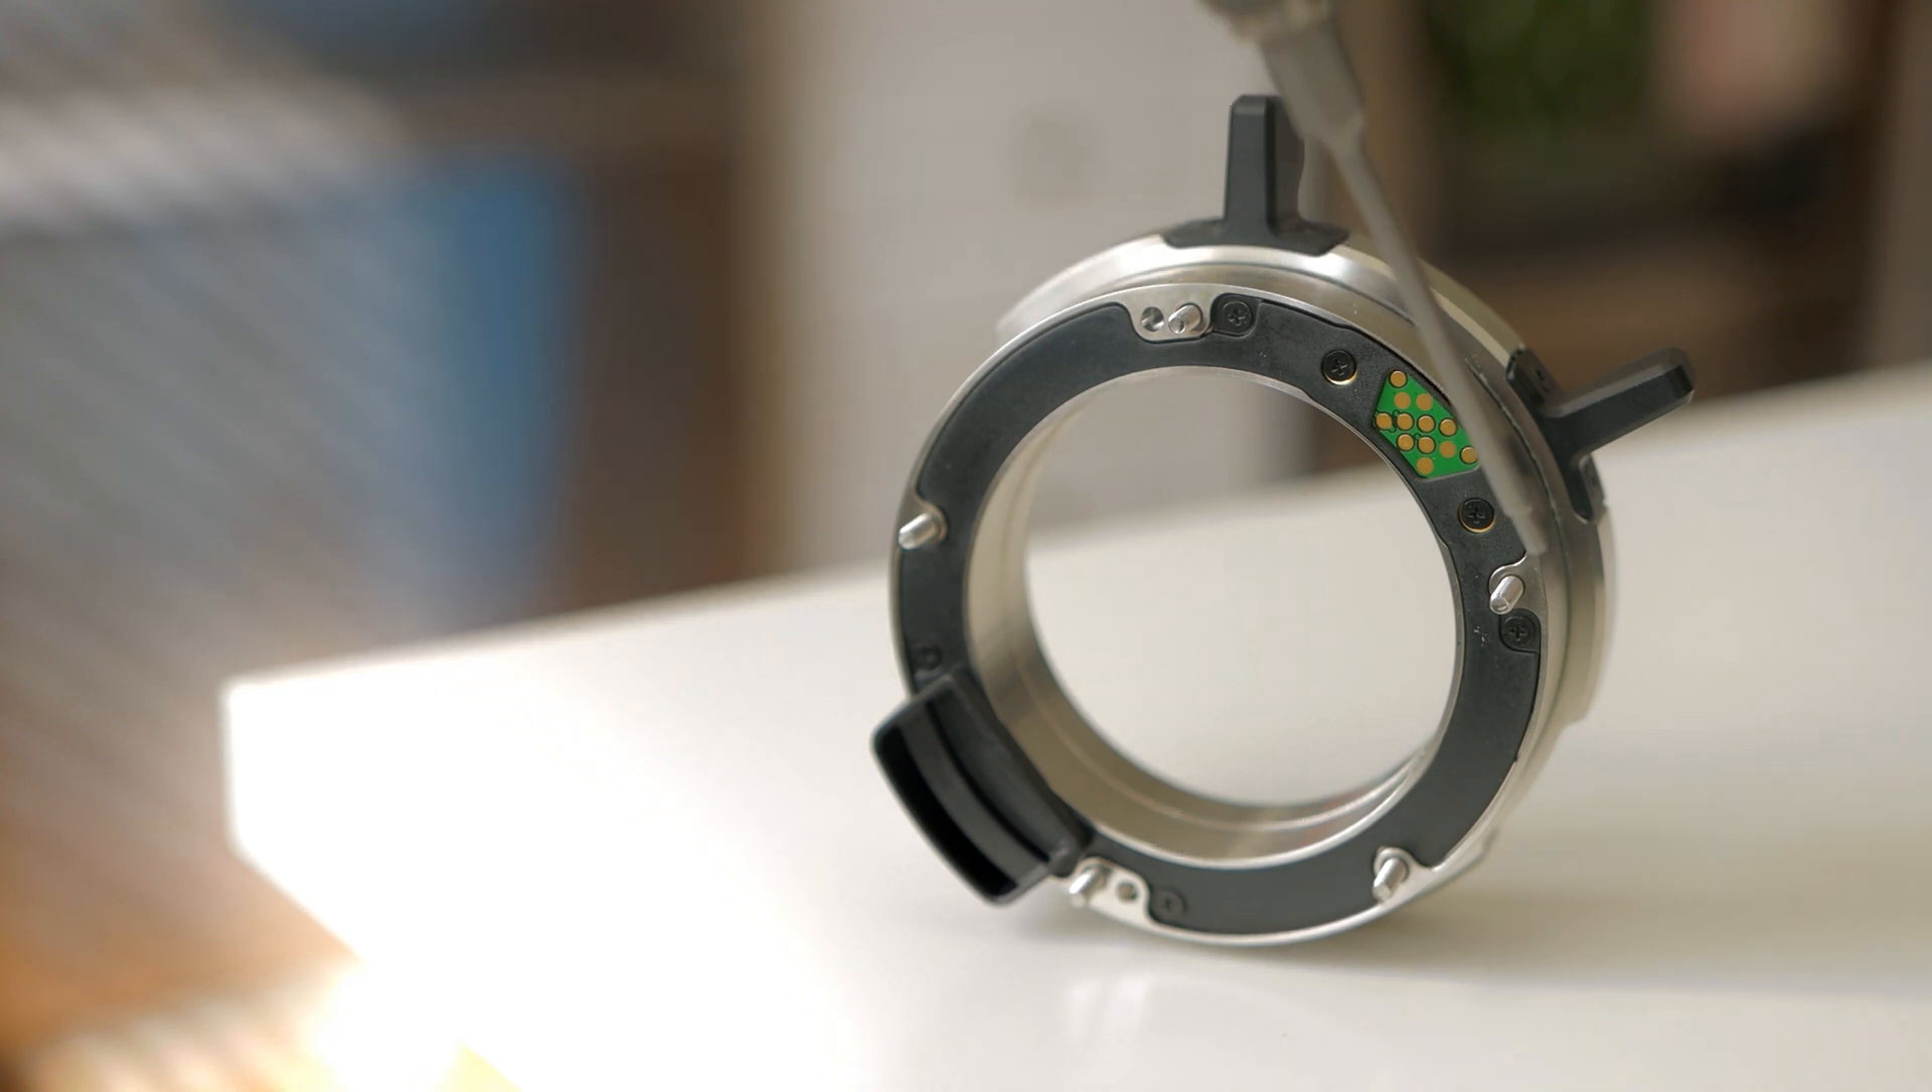Here's a shot of the PL mount after it has been removed from the camera.